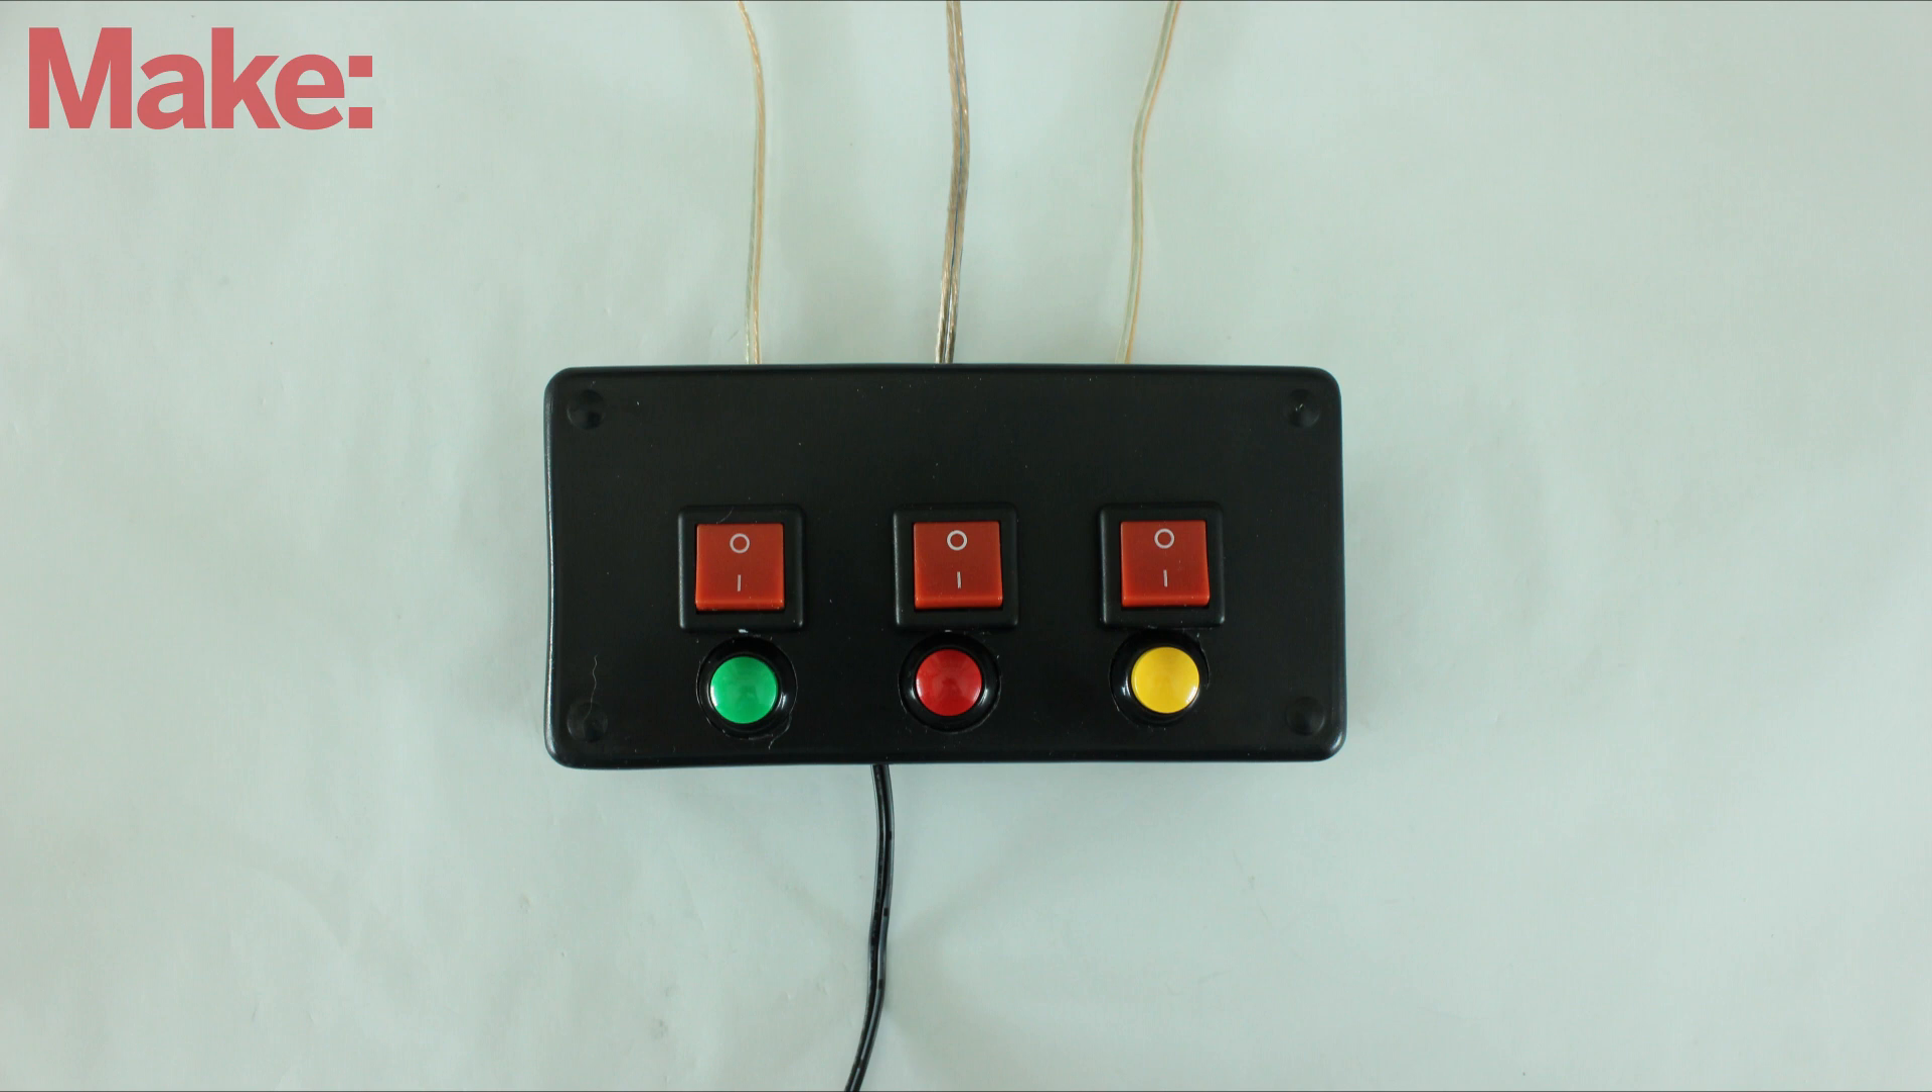I set up my control panel with three sets of switches so that I can control three plant hangers.